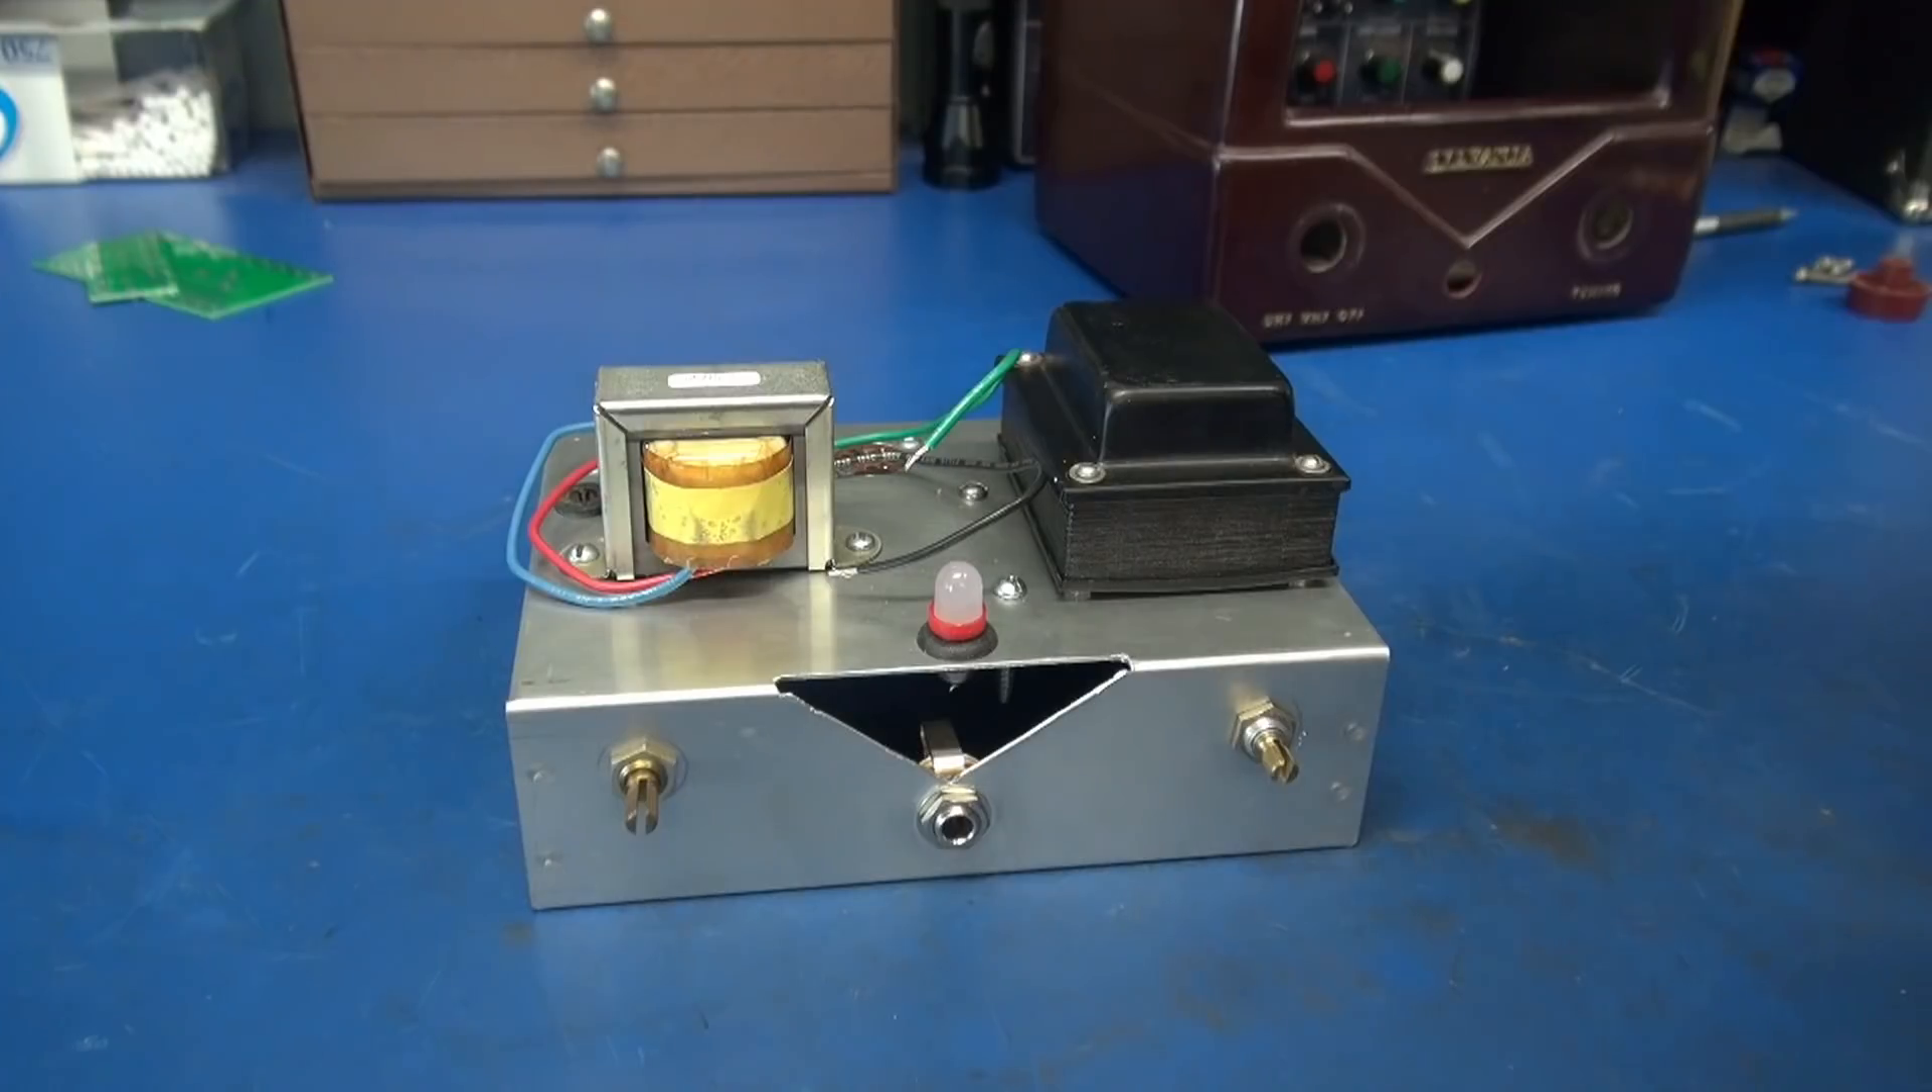All right got all the parts mounted to the chassis we're ready to wire.